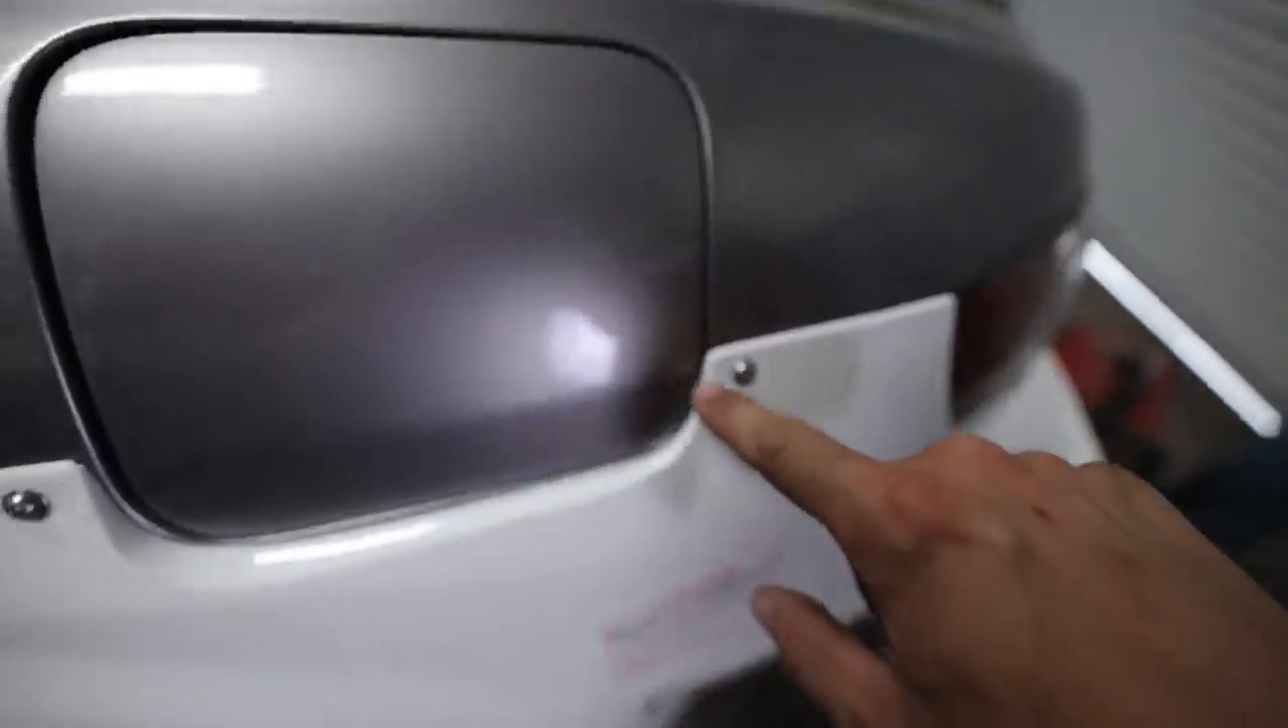How is this even real life right now? These look amazing. One of the reasons I am so stoked is look at the fitment on this, dude. It's literally around the gas cap.